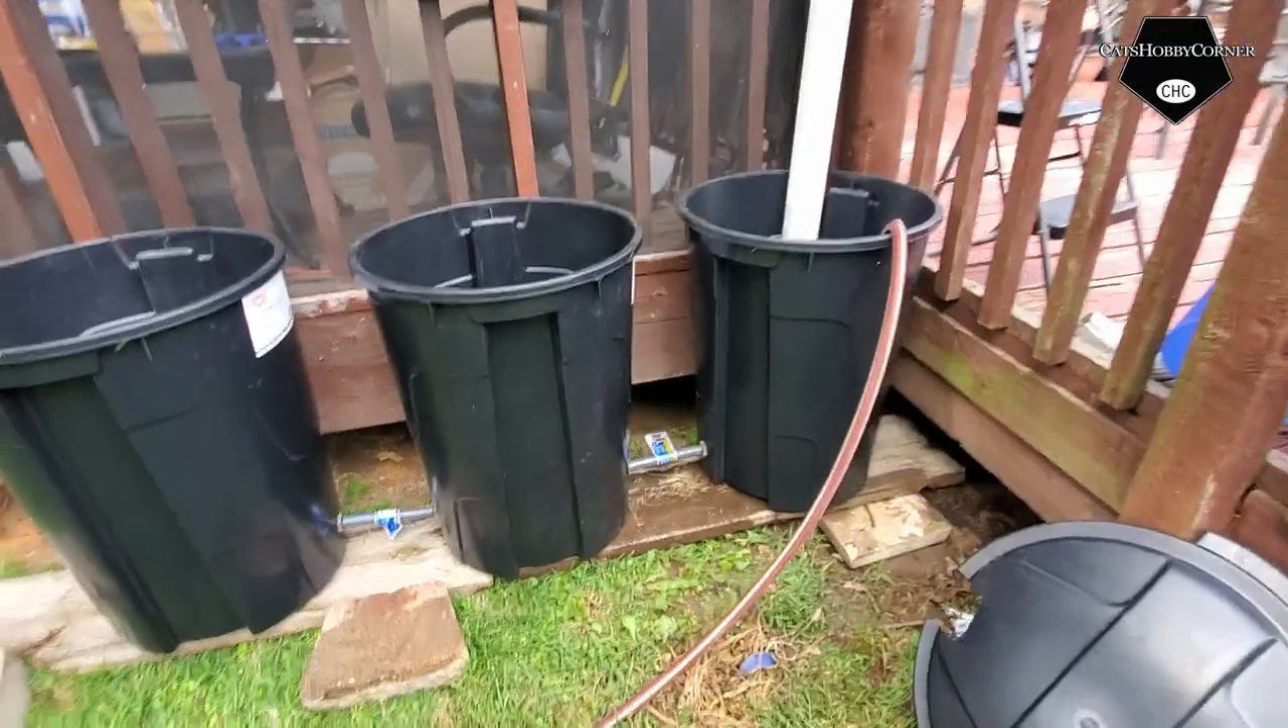All right guys so we got all three of the containers connected and set up.